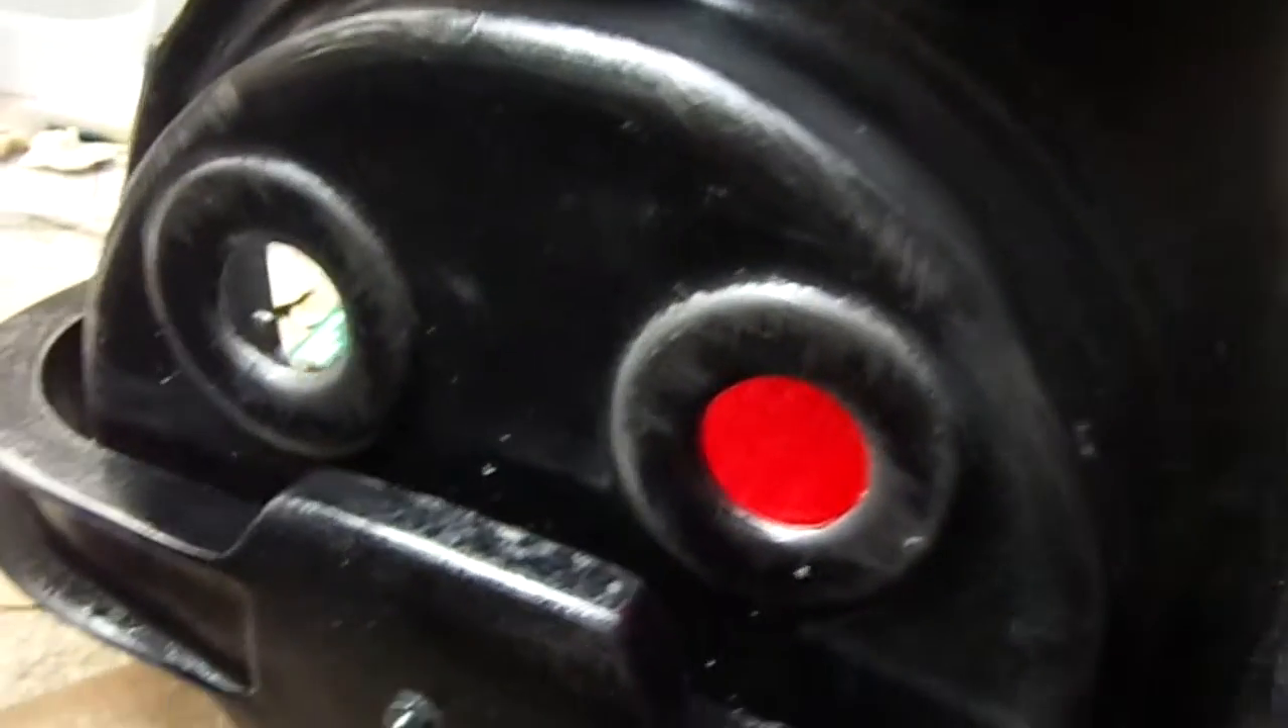I also started installing the red gels.